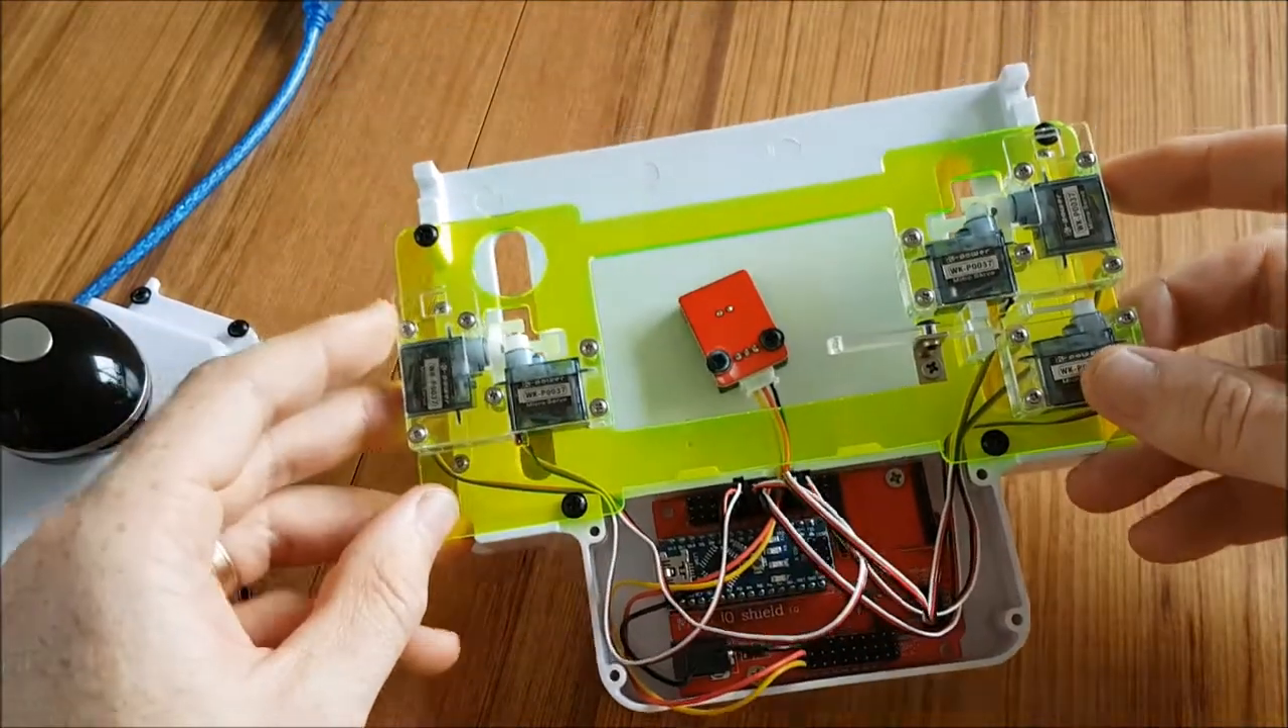So now we've got our light sensor sitting in place and all our servo motors wired in and in place.